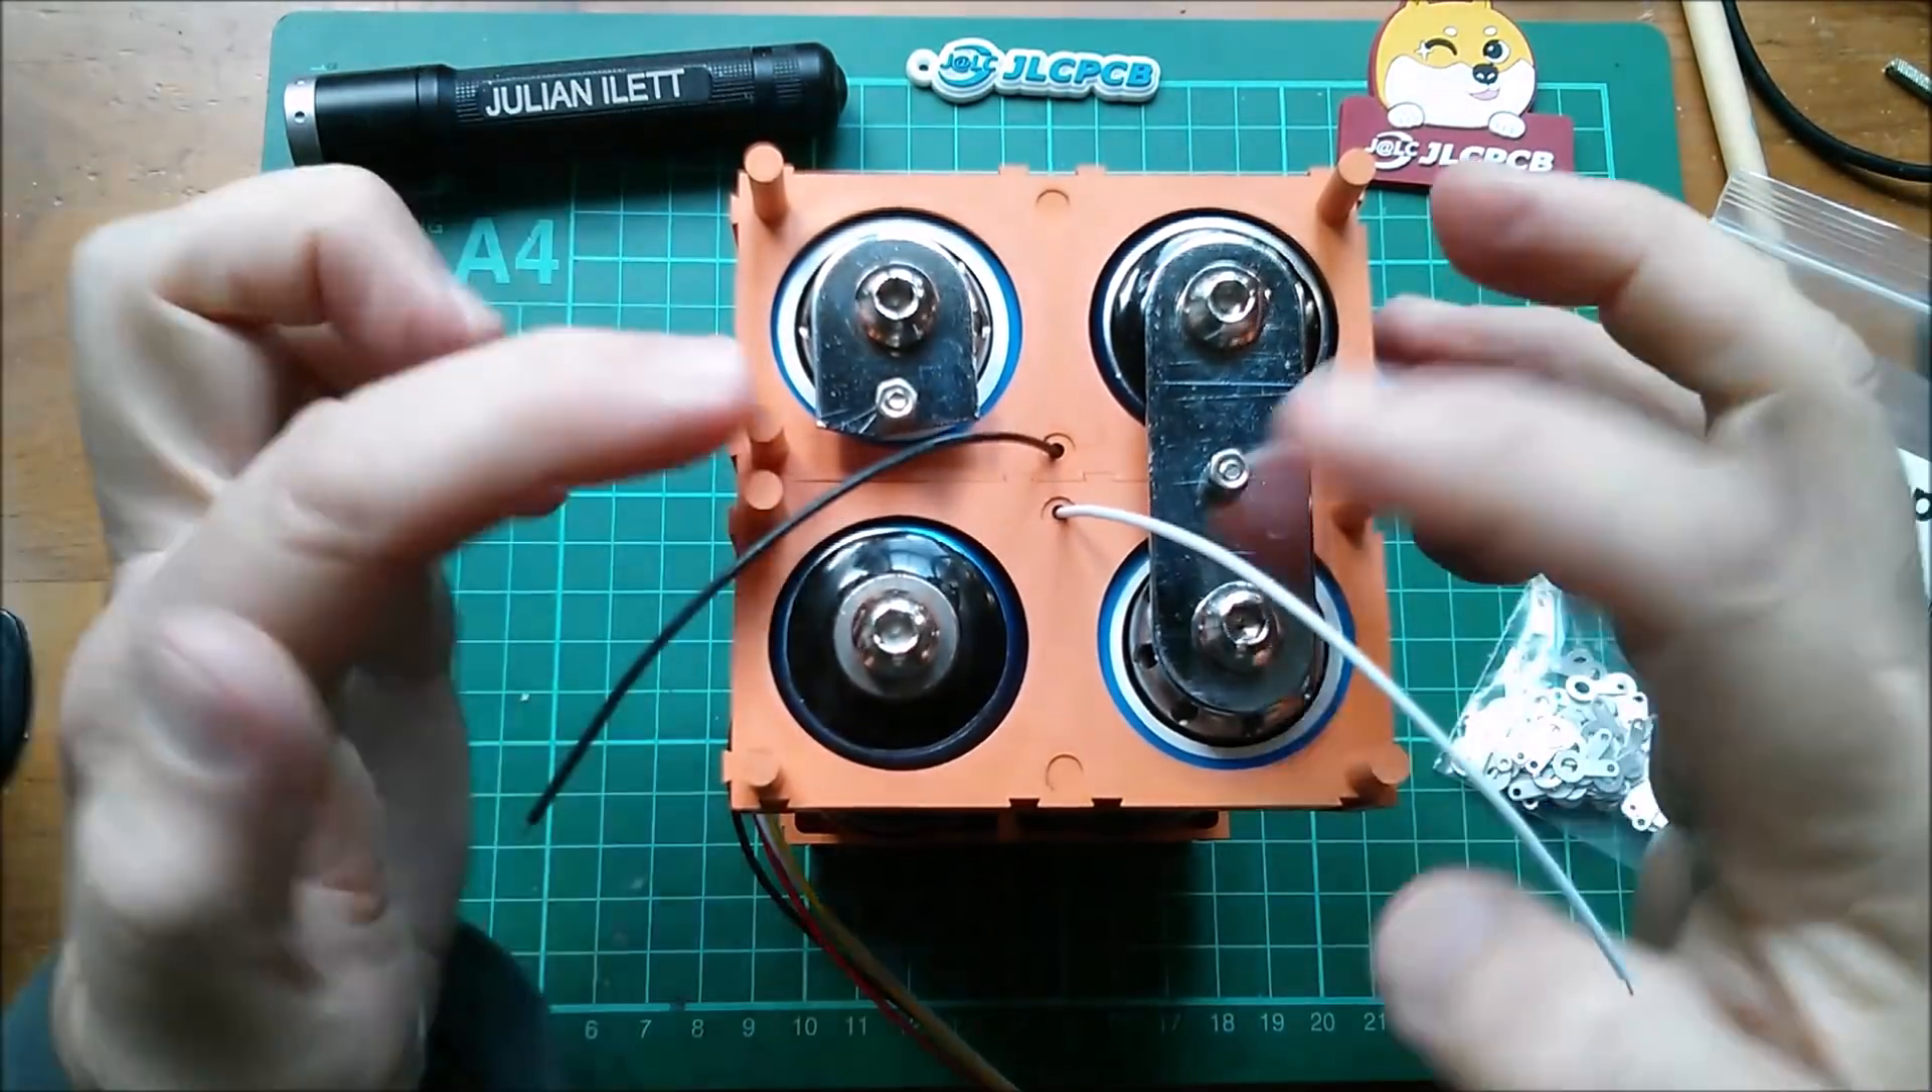On the second pack i'm working on right now um i've got my wires coming out but i don't have any tags.